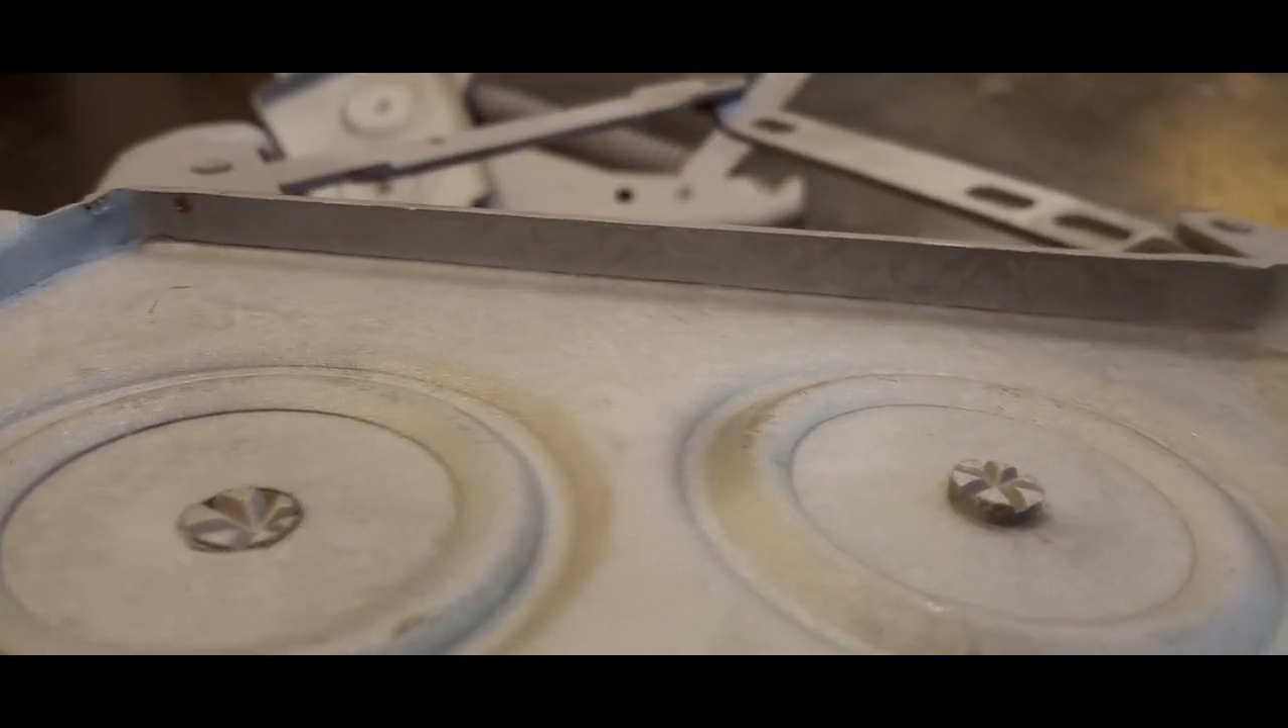You can see one of the rivets is a lot lower than the other.